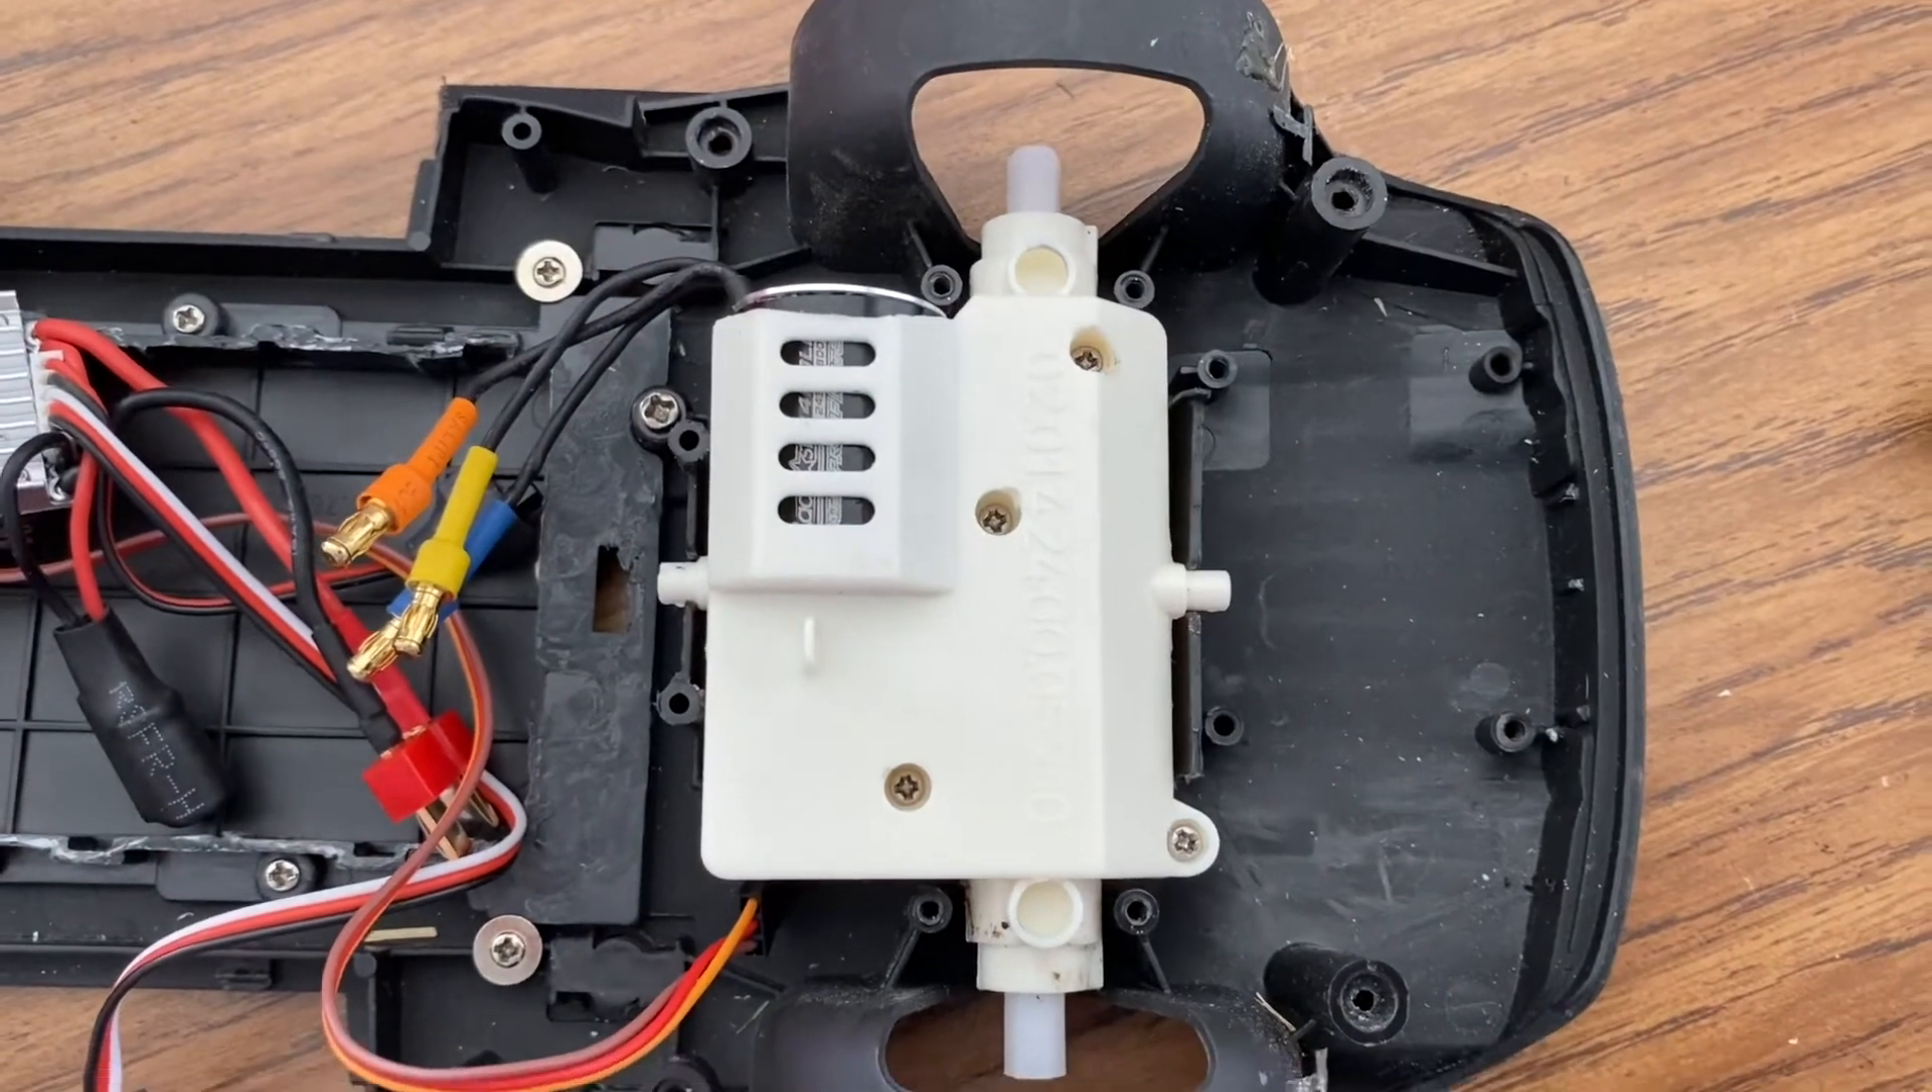The gearbox just fits in the back of the car like this.